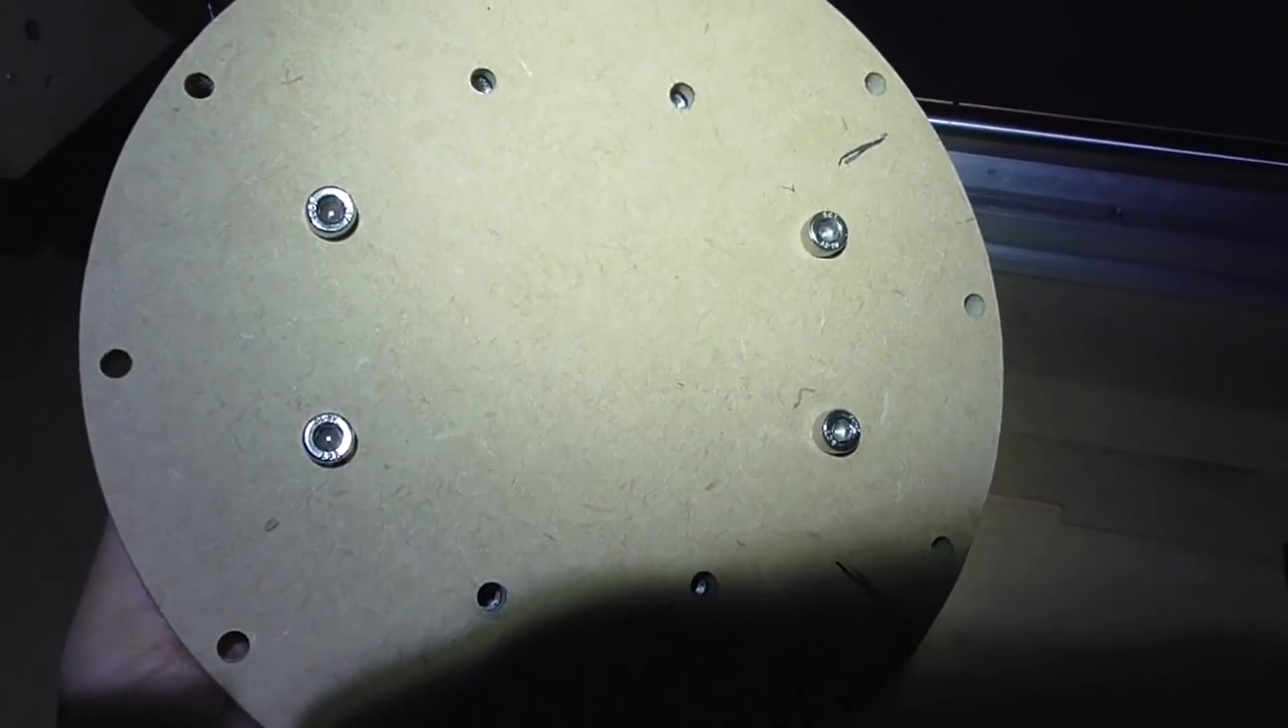These bolts here I only have four of them in the other two or the other four I don't have in.